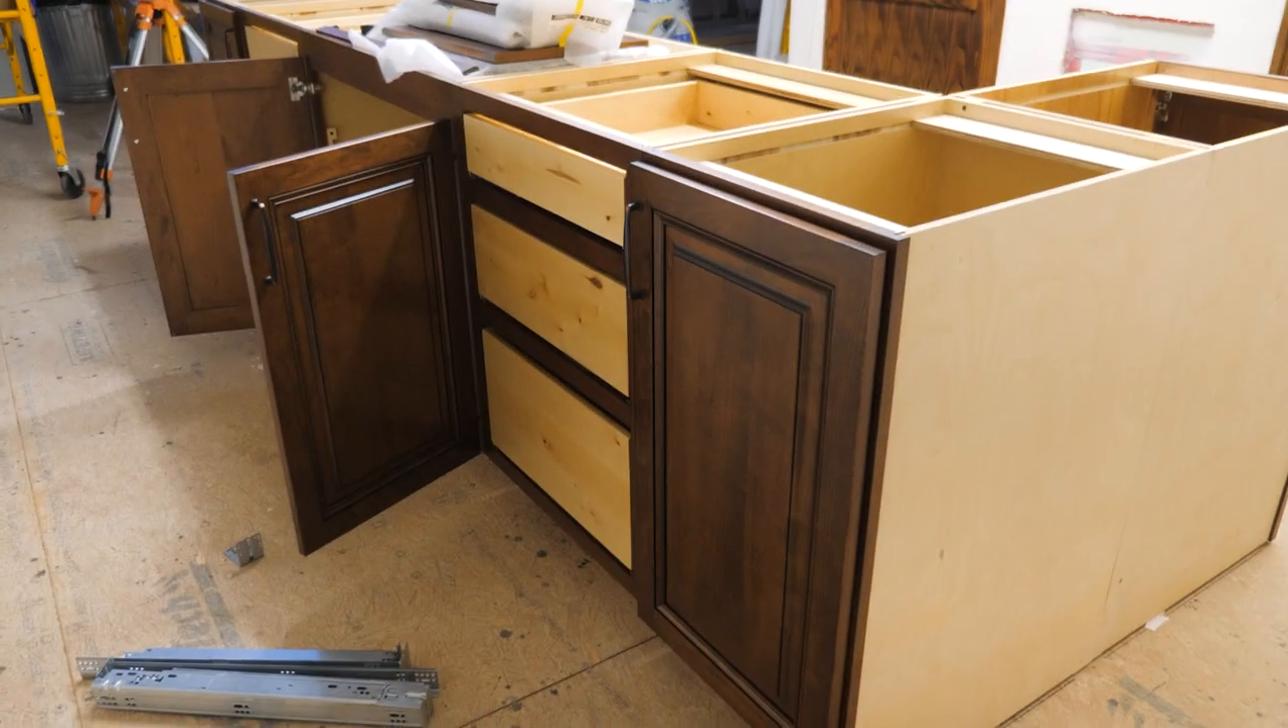There's the working side doors on and drawers in.